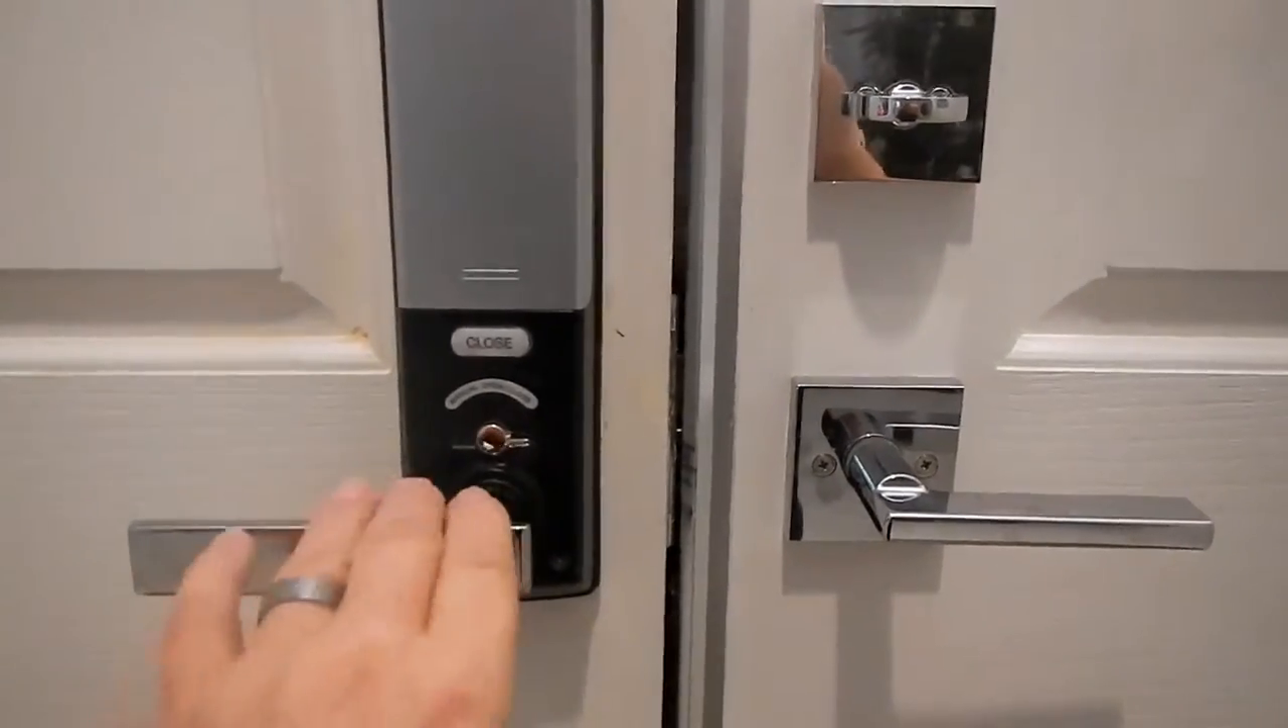Because of the double doors, there's a fairly good size gap right here between the doors.